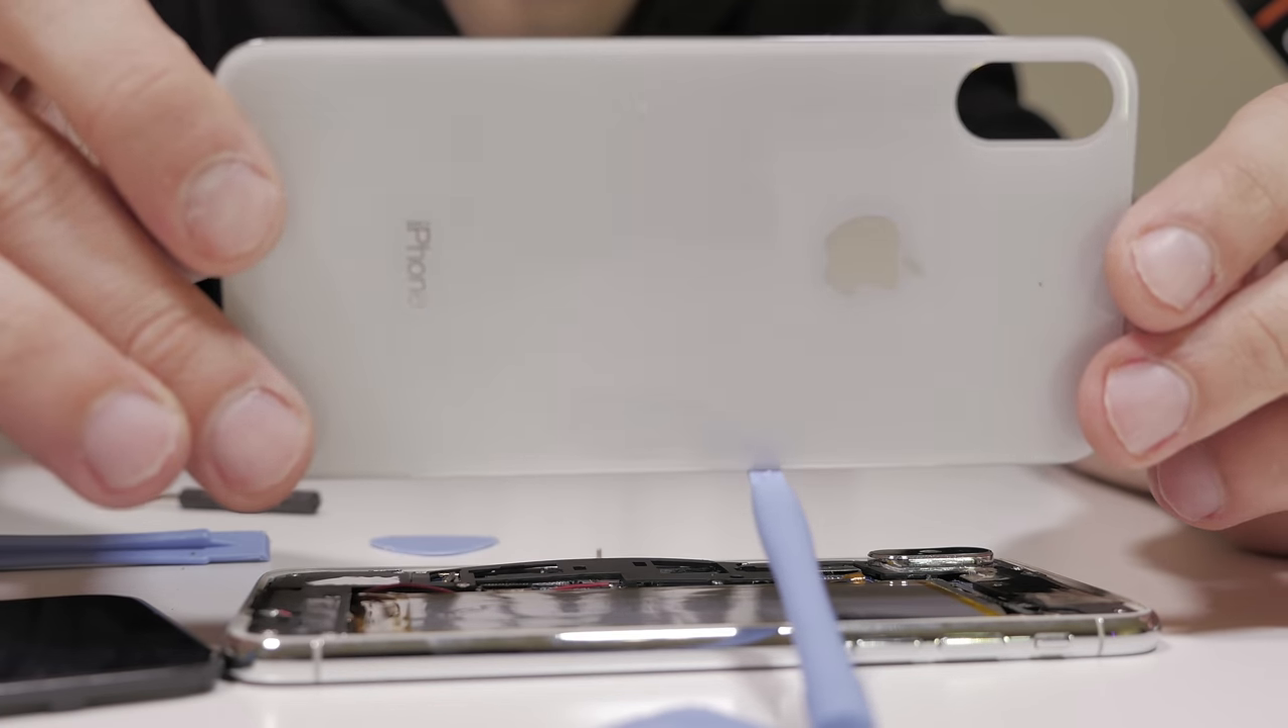Well guys, I managed to remove the back cover.